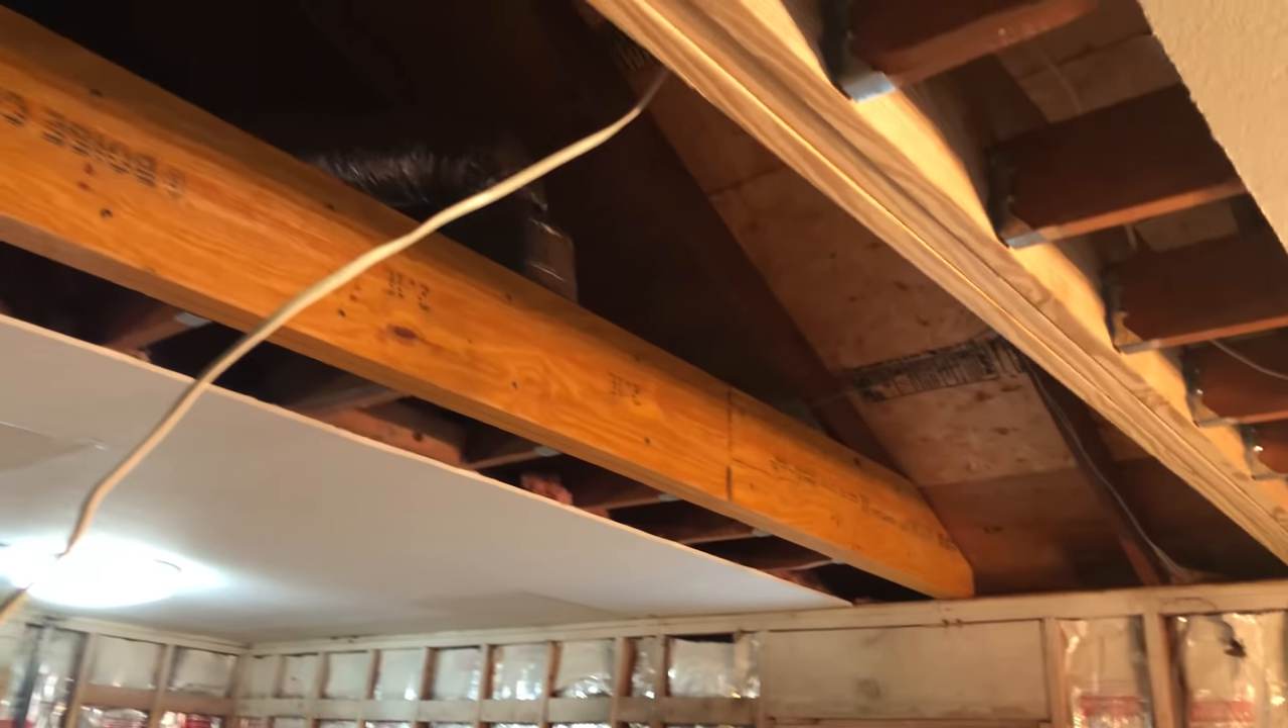We have our beams up installed in place.